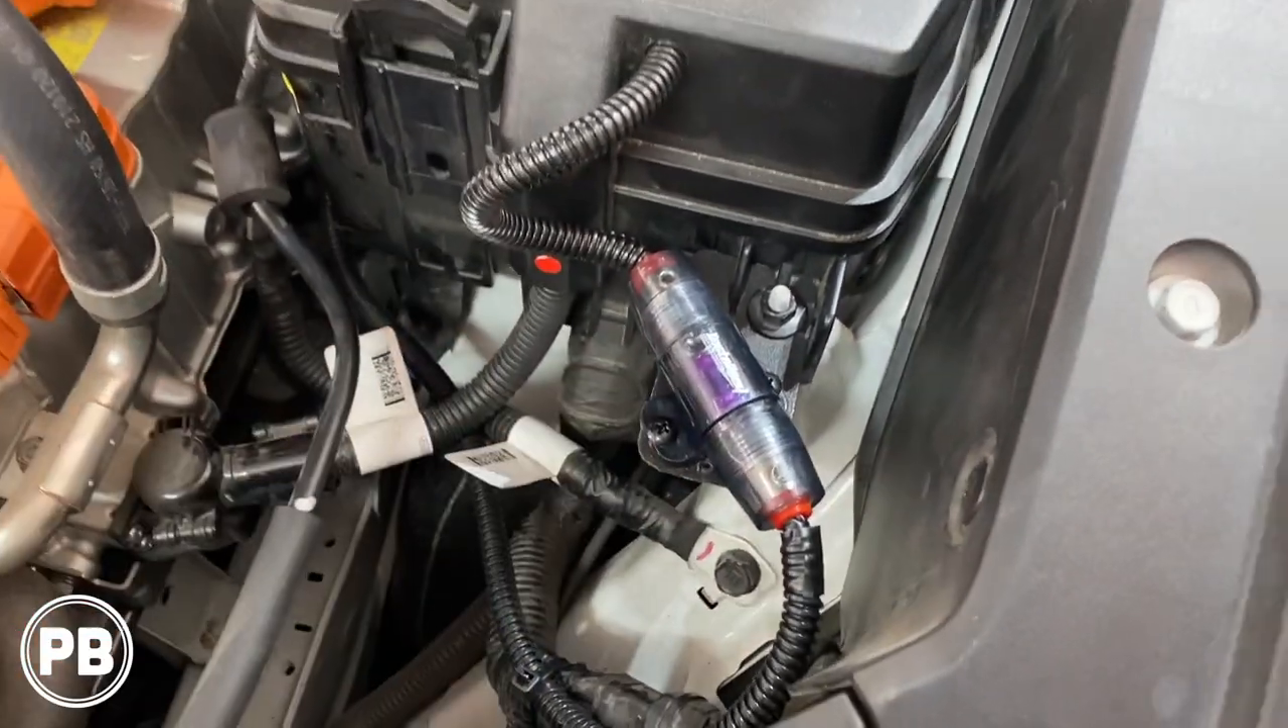Okay so we got our power wire connected through that little hole that we made all split loomed and we made a nice little fuse holder here. It's nice and sturdy.